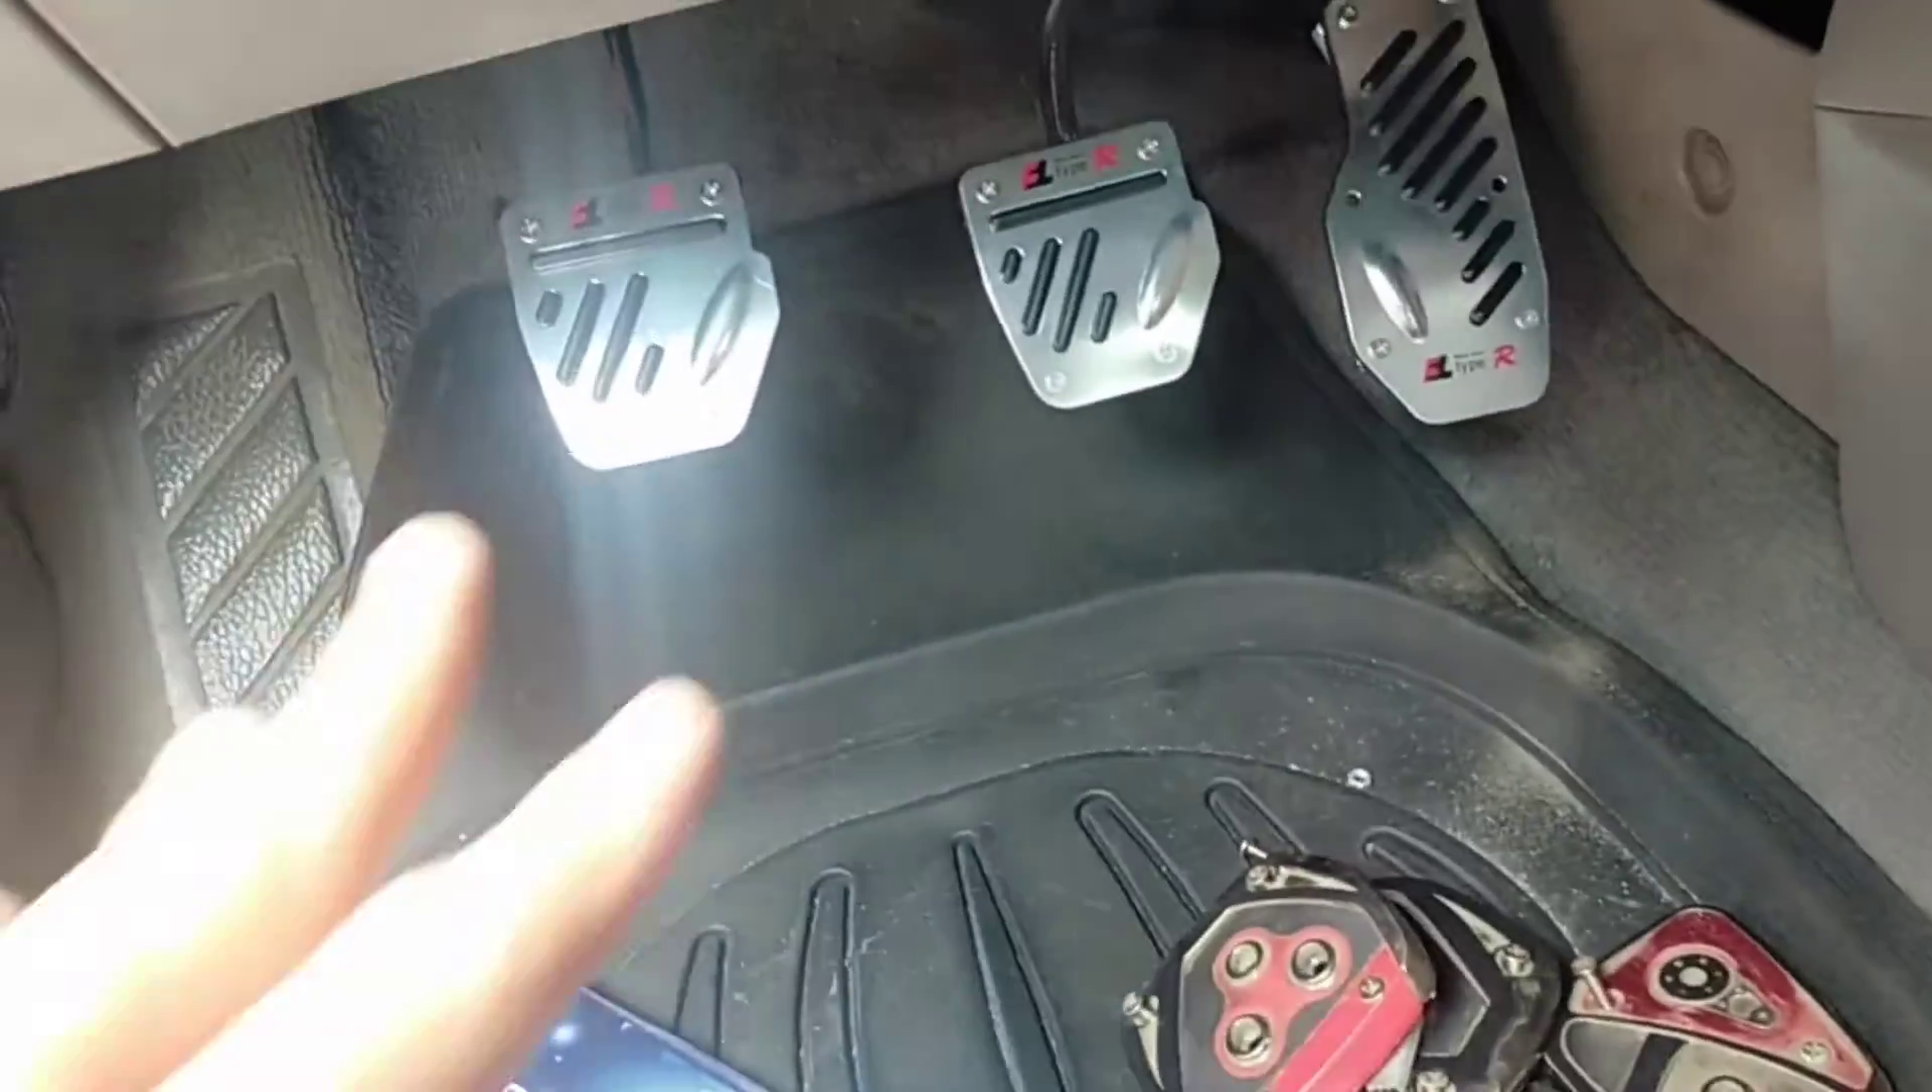So, ayun na mga Pafs Nakabit ko na yung pedal.